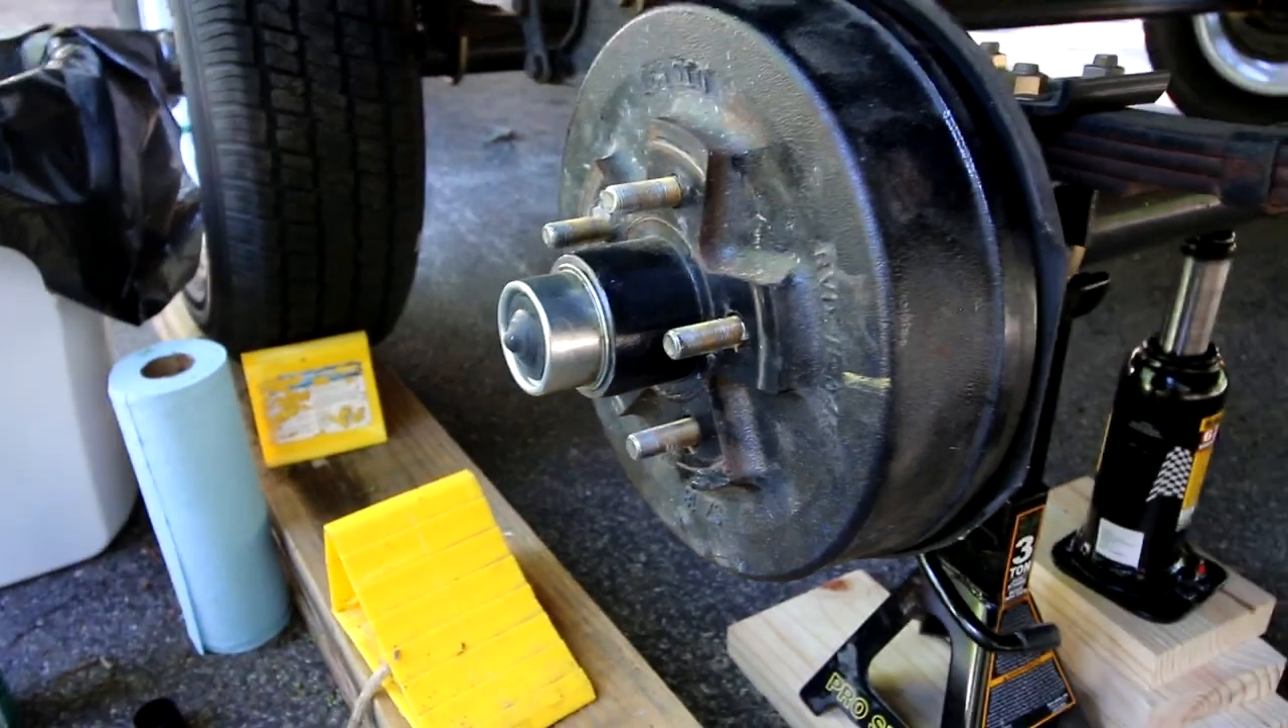So the only thing left to do is to put the tire back on and then we got to torque the lug nuts.